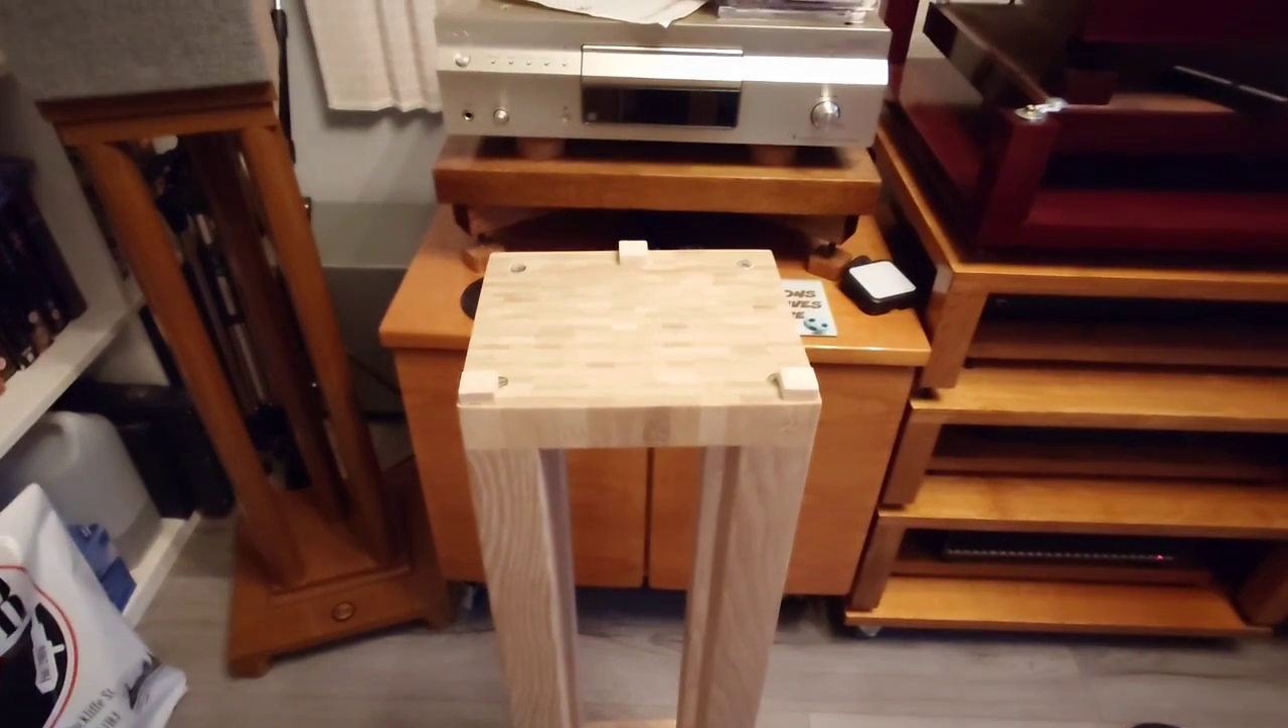Oh and also on the top plate there i've used some small bits of balsa wood on the corners.